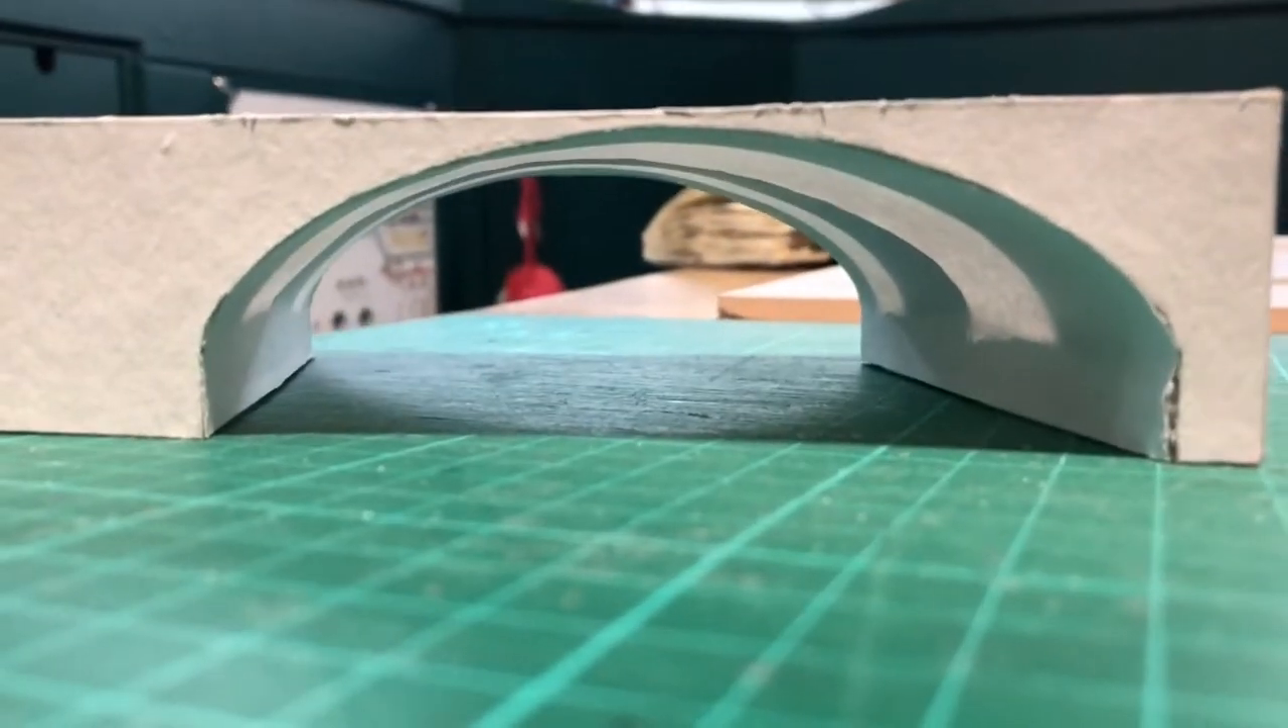So here's the bridge now then with its arch in place.